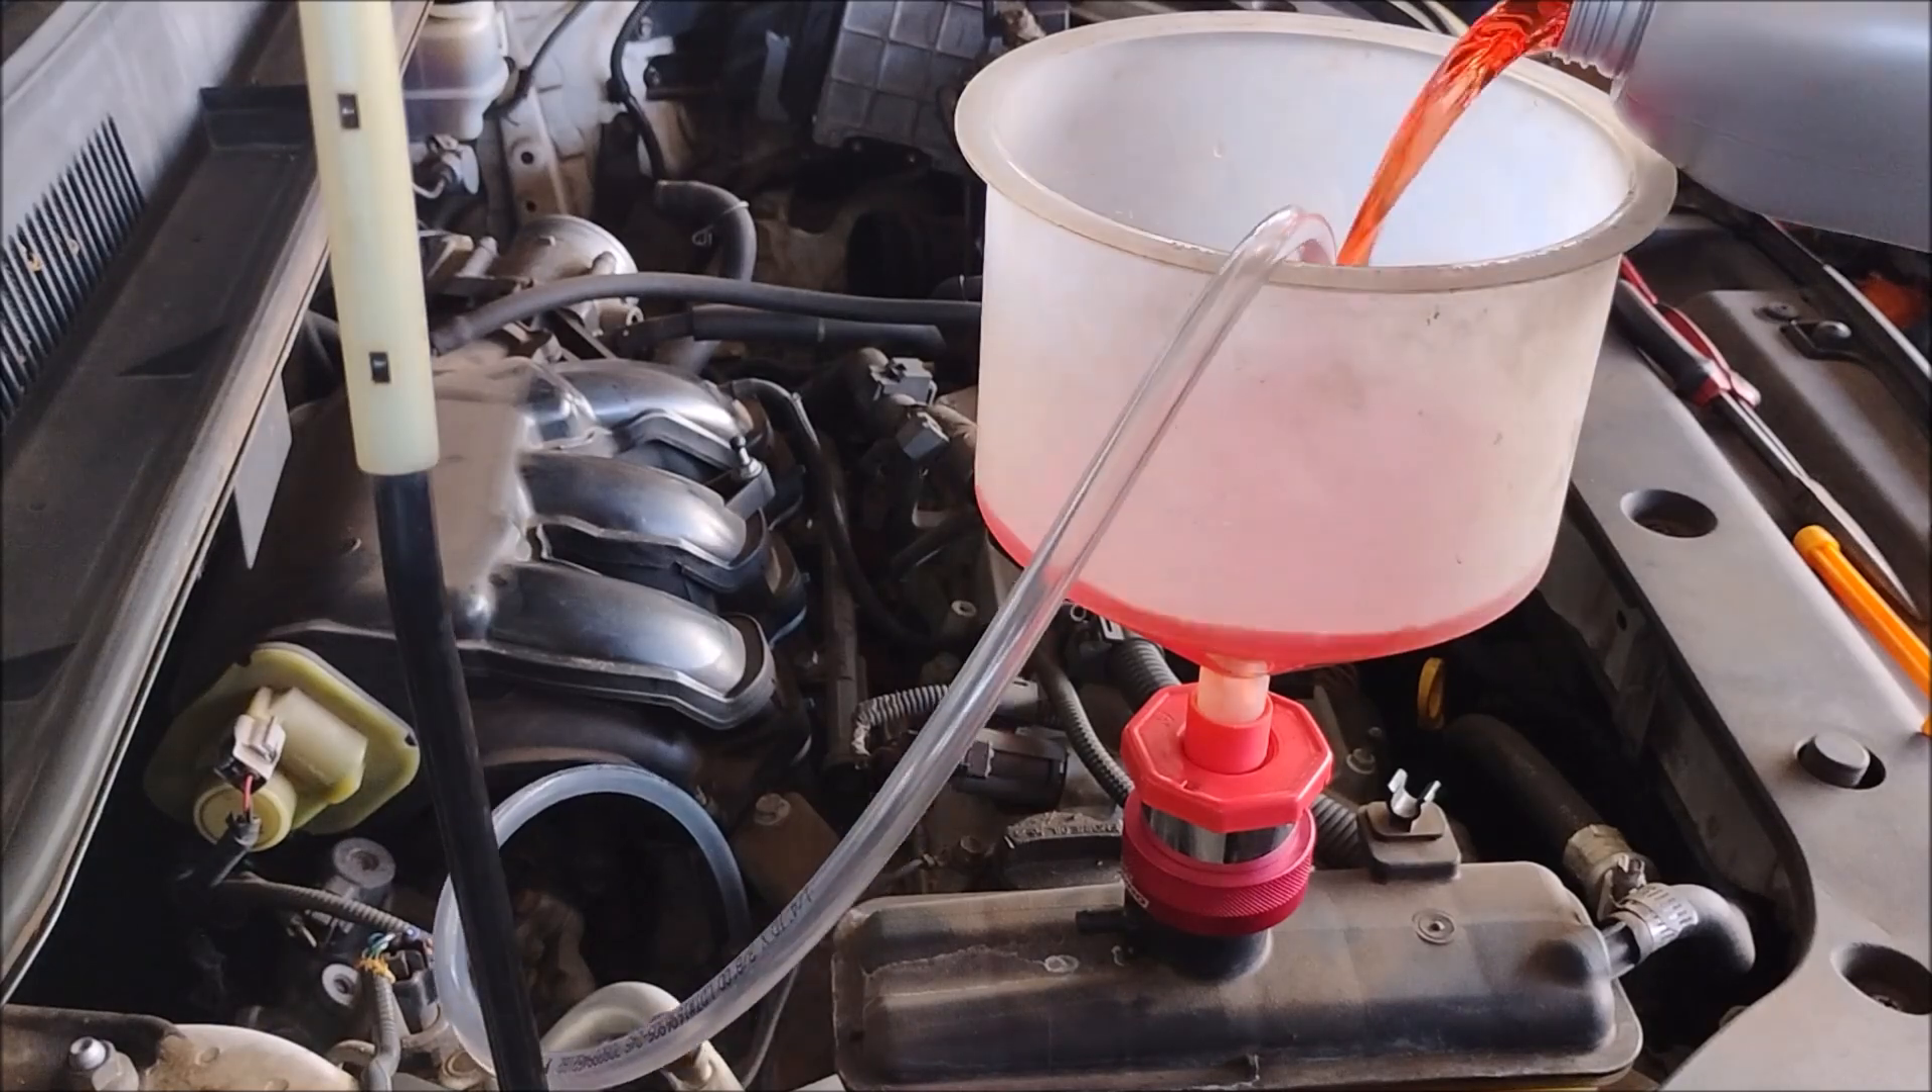And I've looped that hose back into the funnel just to keep it from flopping around.